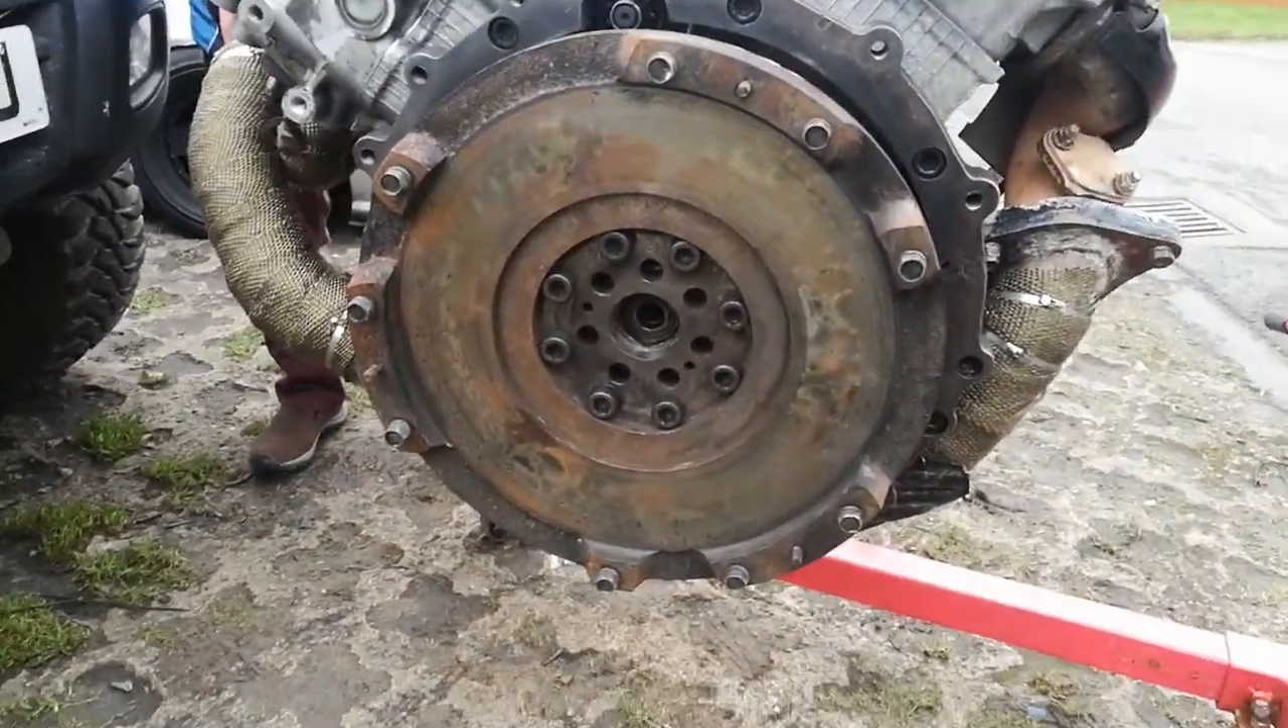That's the flywheel on there now.